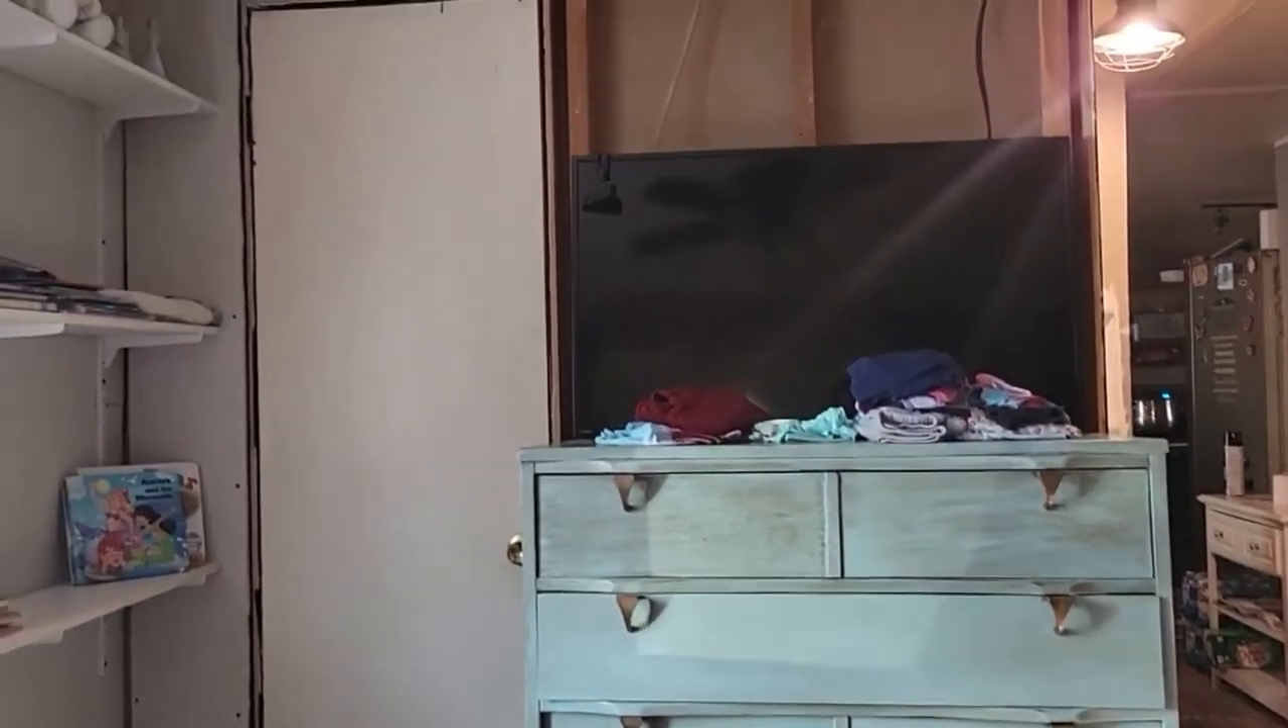This wall also has not been sheetrocked.